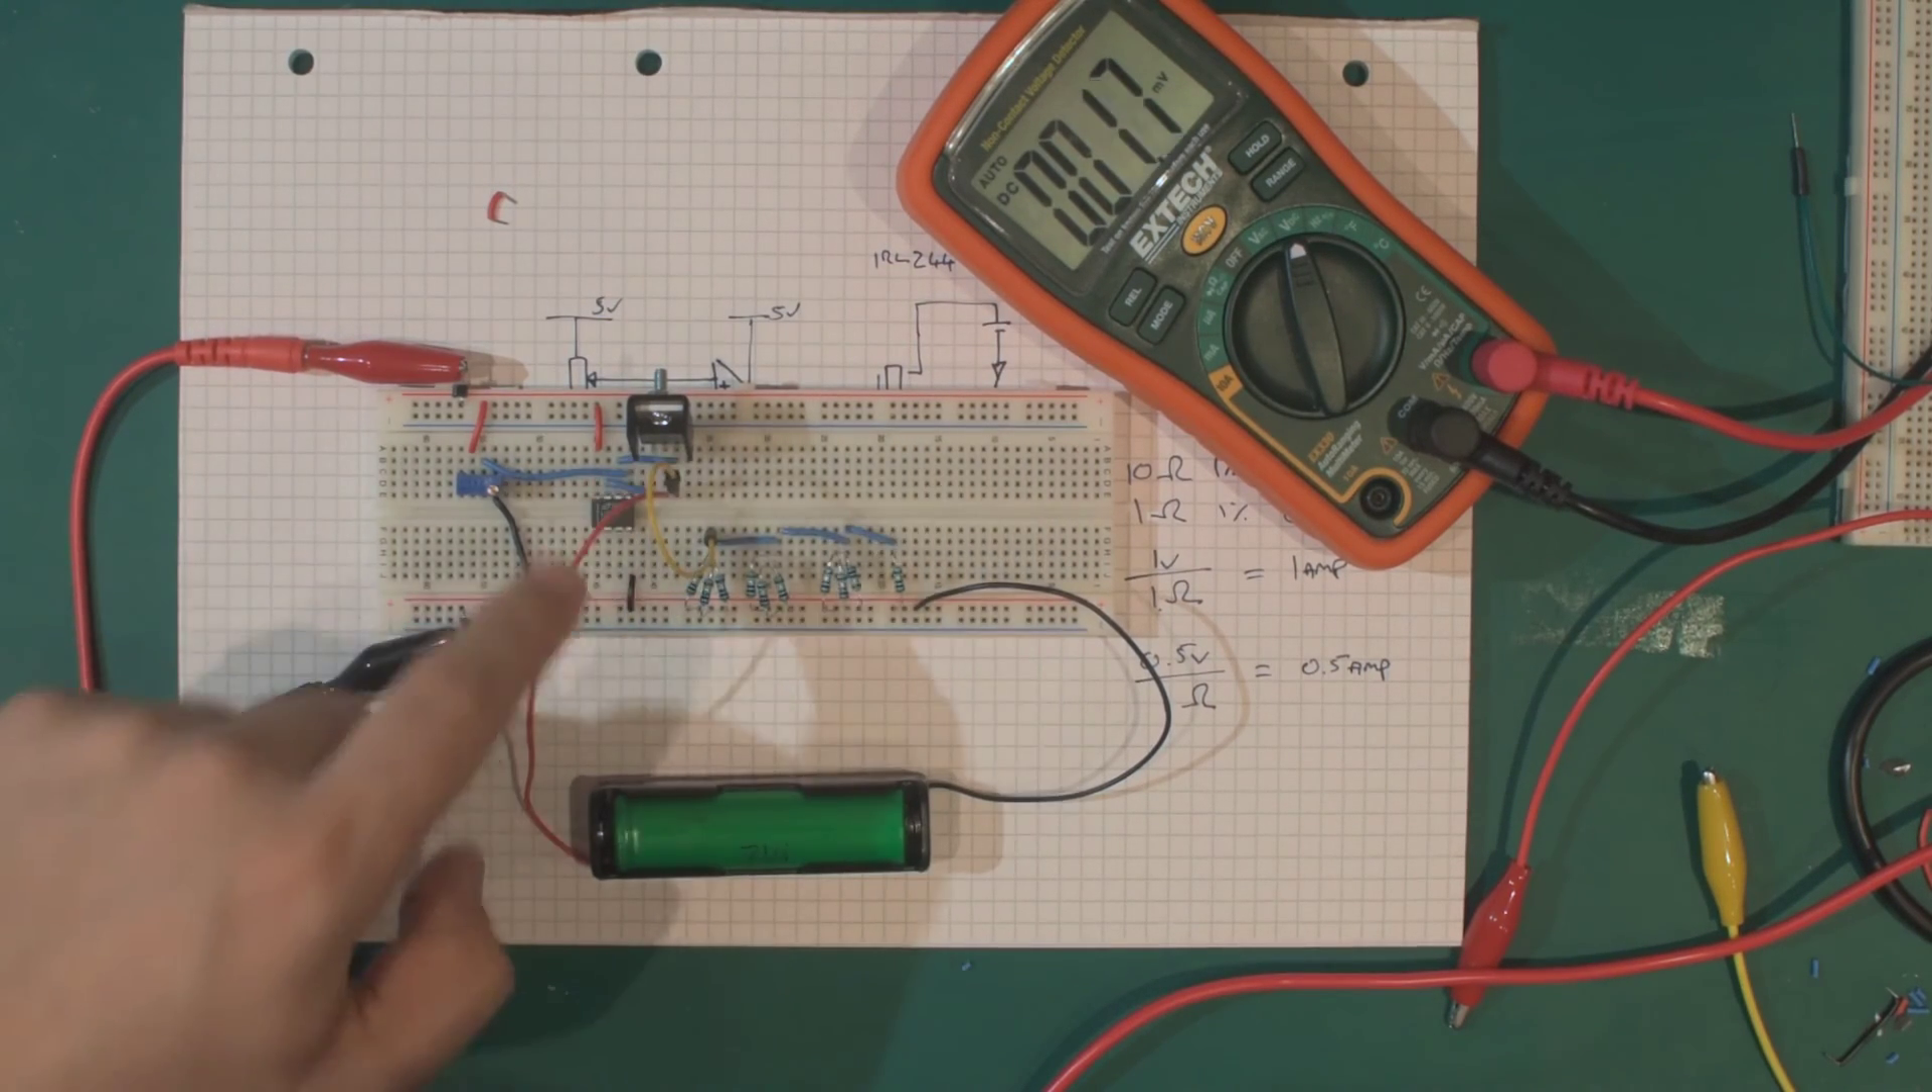Everything's now in place we have the FET in and I've now connected it up to a single 18650 cell down here.